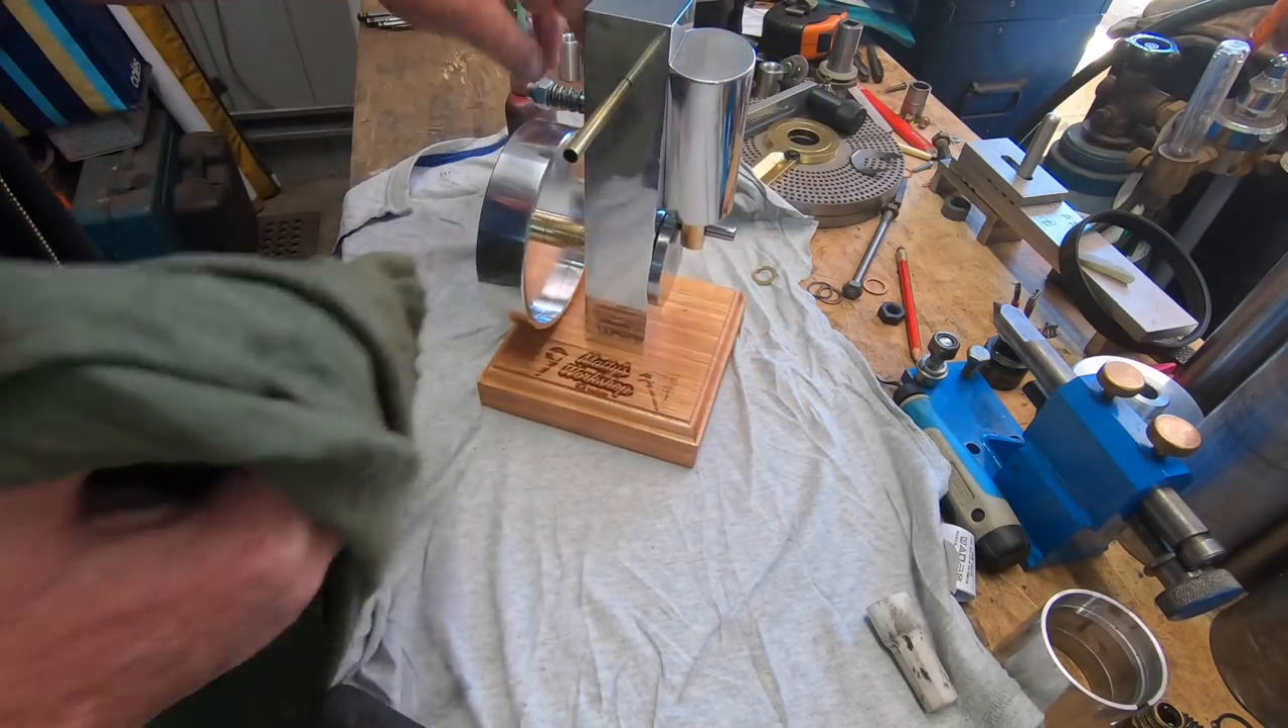So there we have one engine fitted, put together.